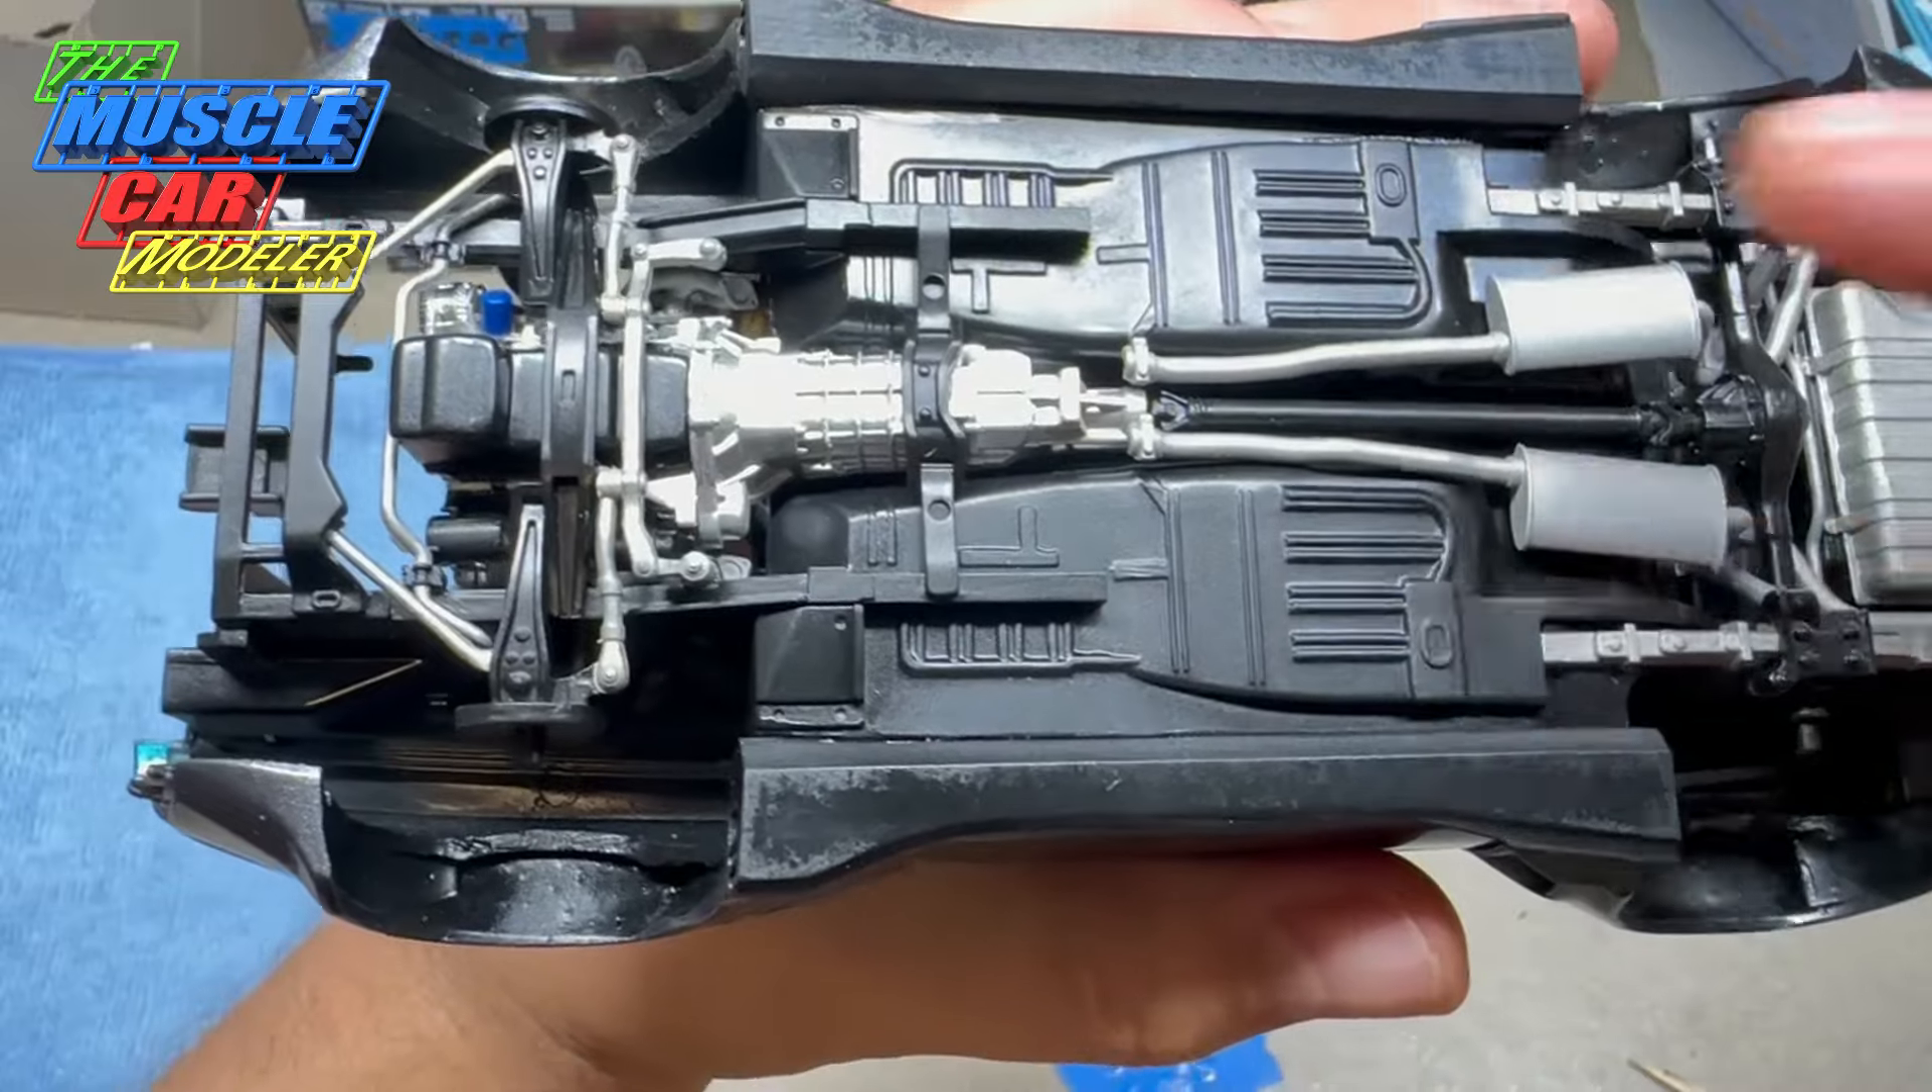So drive shaft is in there that's all hooked up.